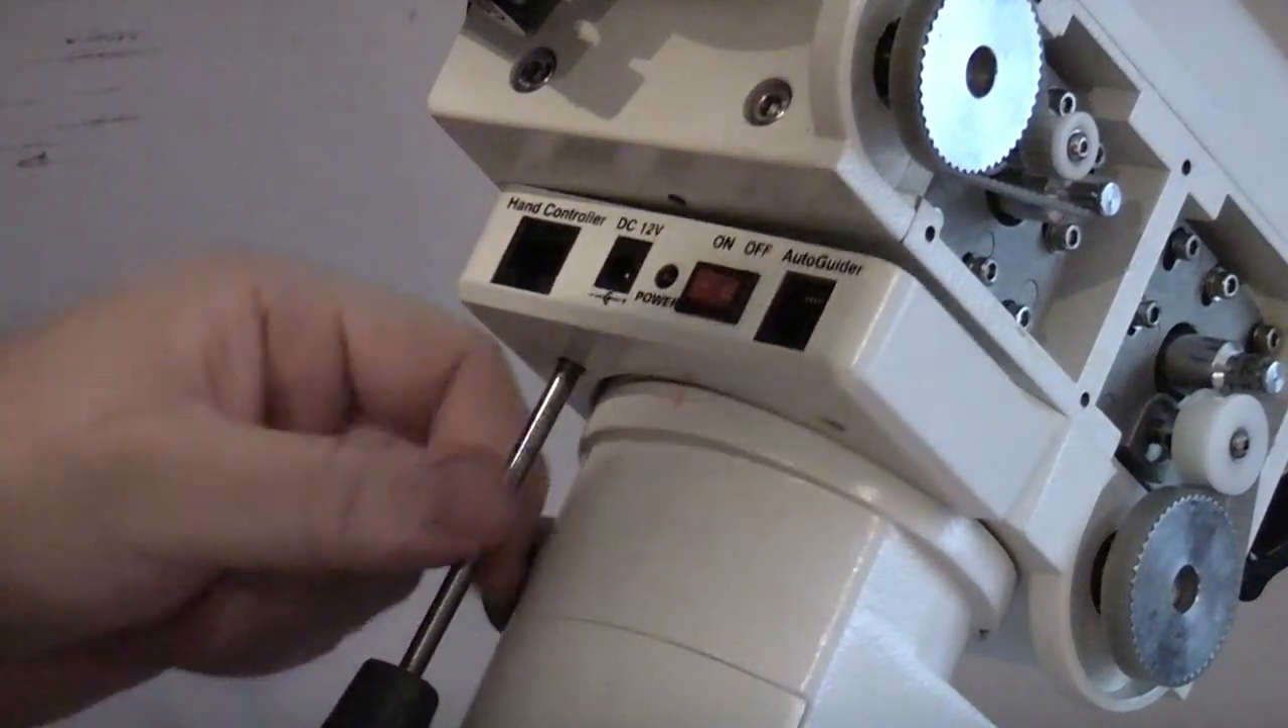So I've now taken the controller and power wires out.